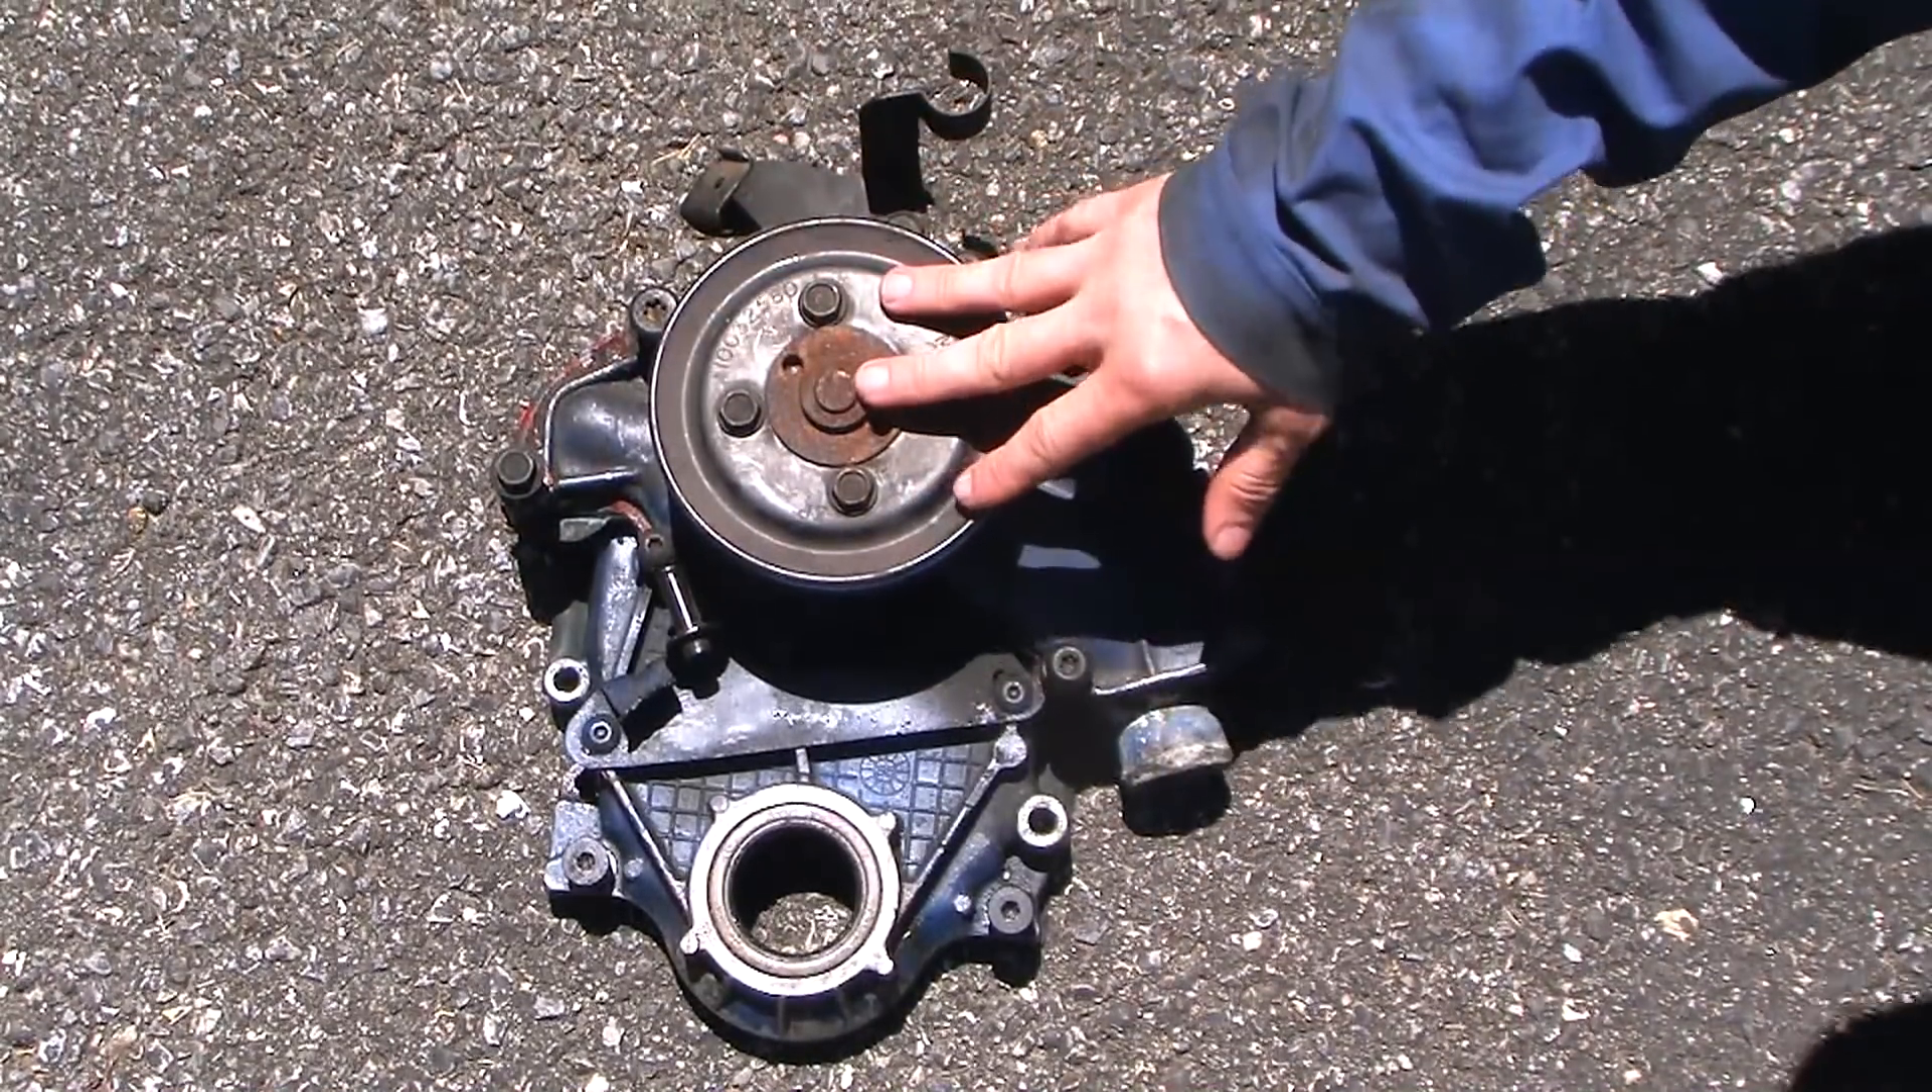Alright, here's the timing chain cover removed.